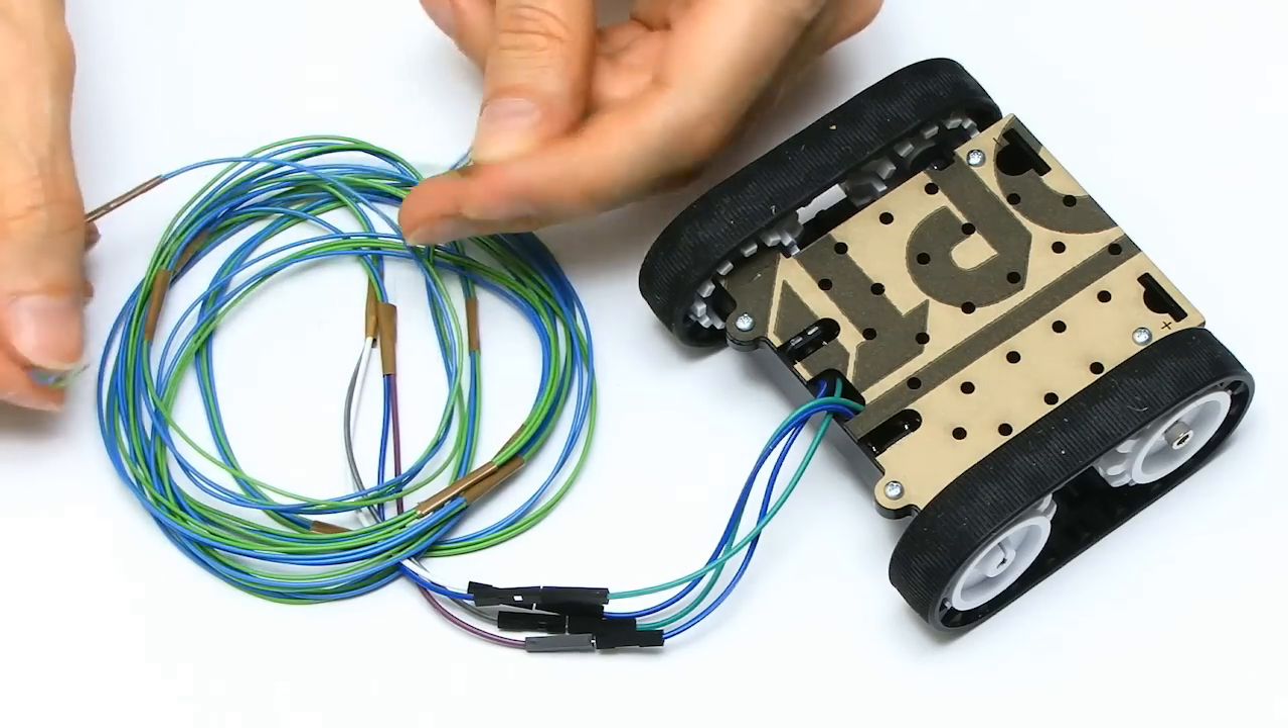I'm not going to mount a Pi on the device yet.